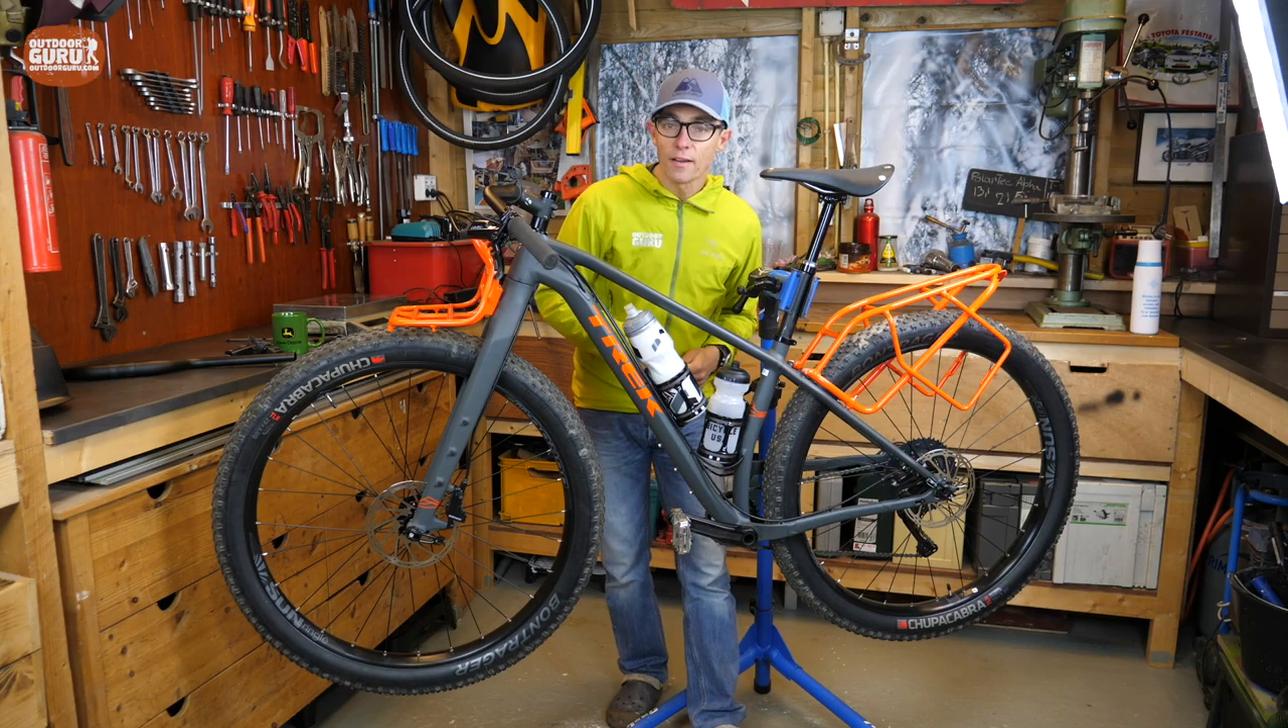Well, the saddle is mounted, the handlebar is there.